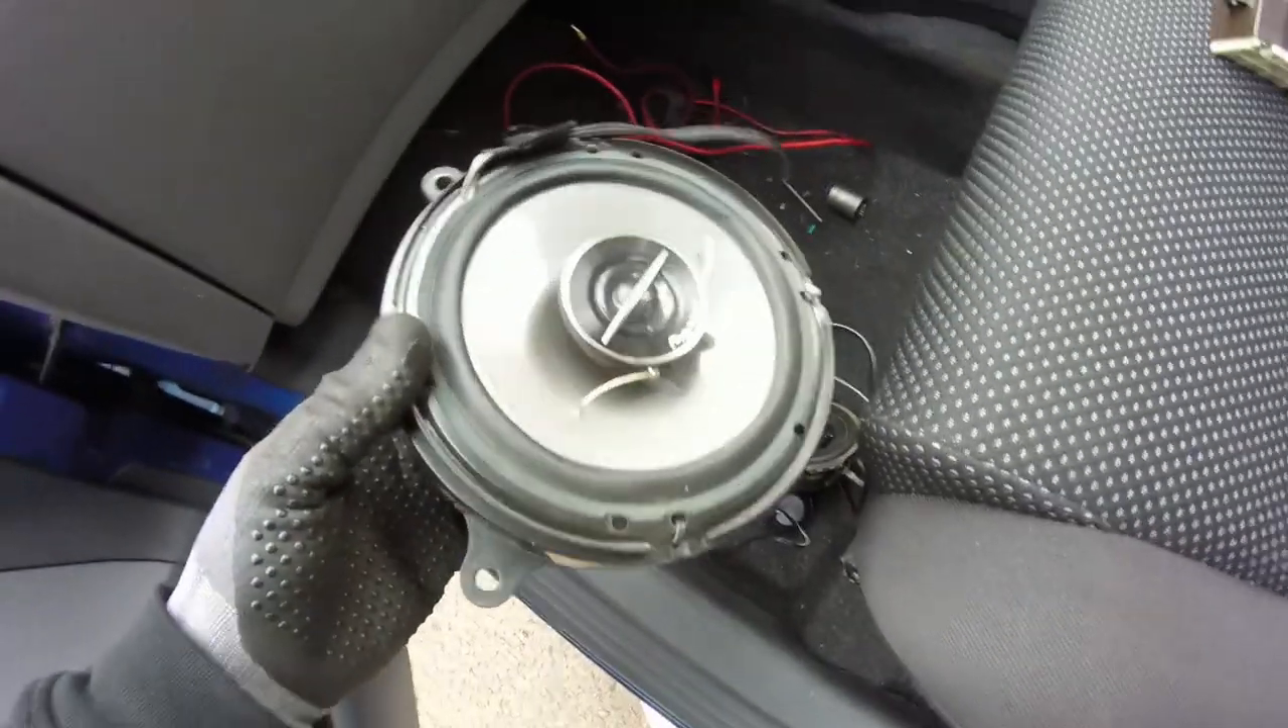As you can see, I've just pulled the old GRC speakers out.